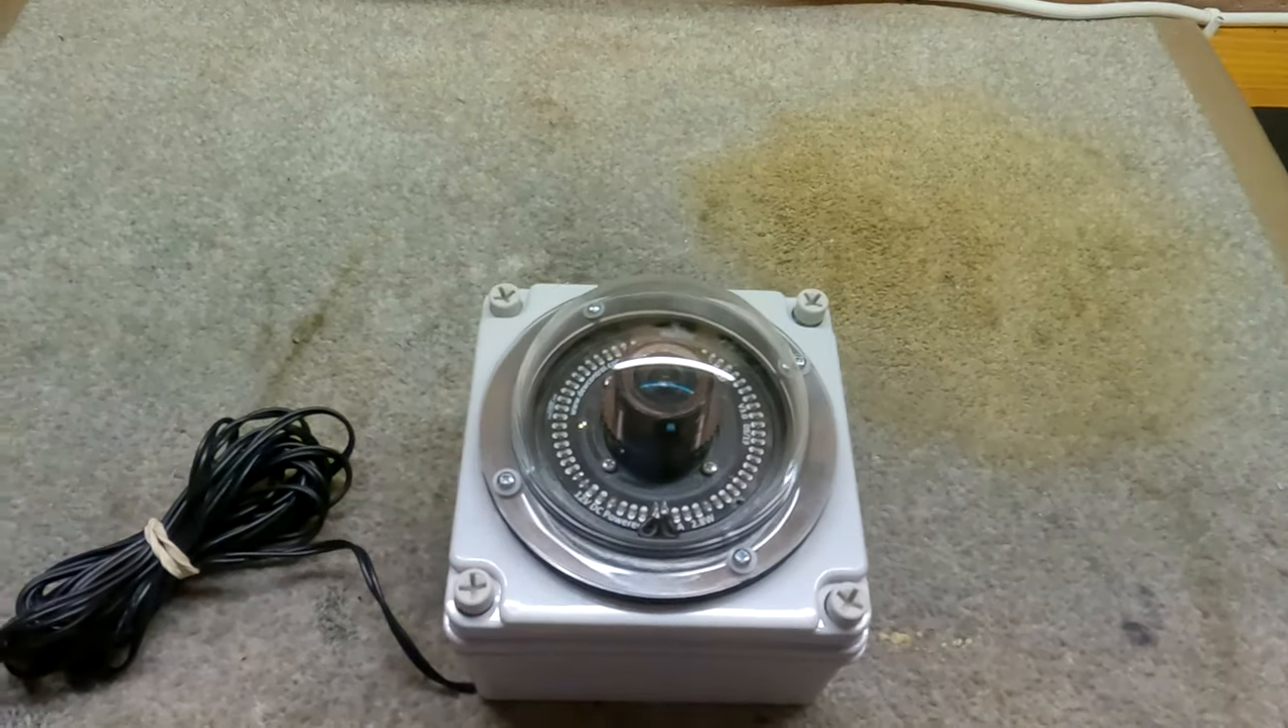Okay so the dome's fitted the ring's fitted as you can see I've put the dome on with four screws with some nylon washers under the screws just so as not to force the plastic.